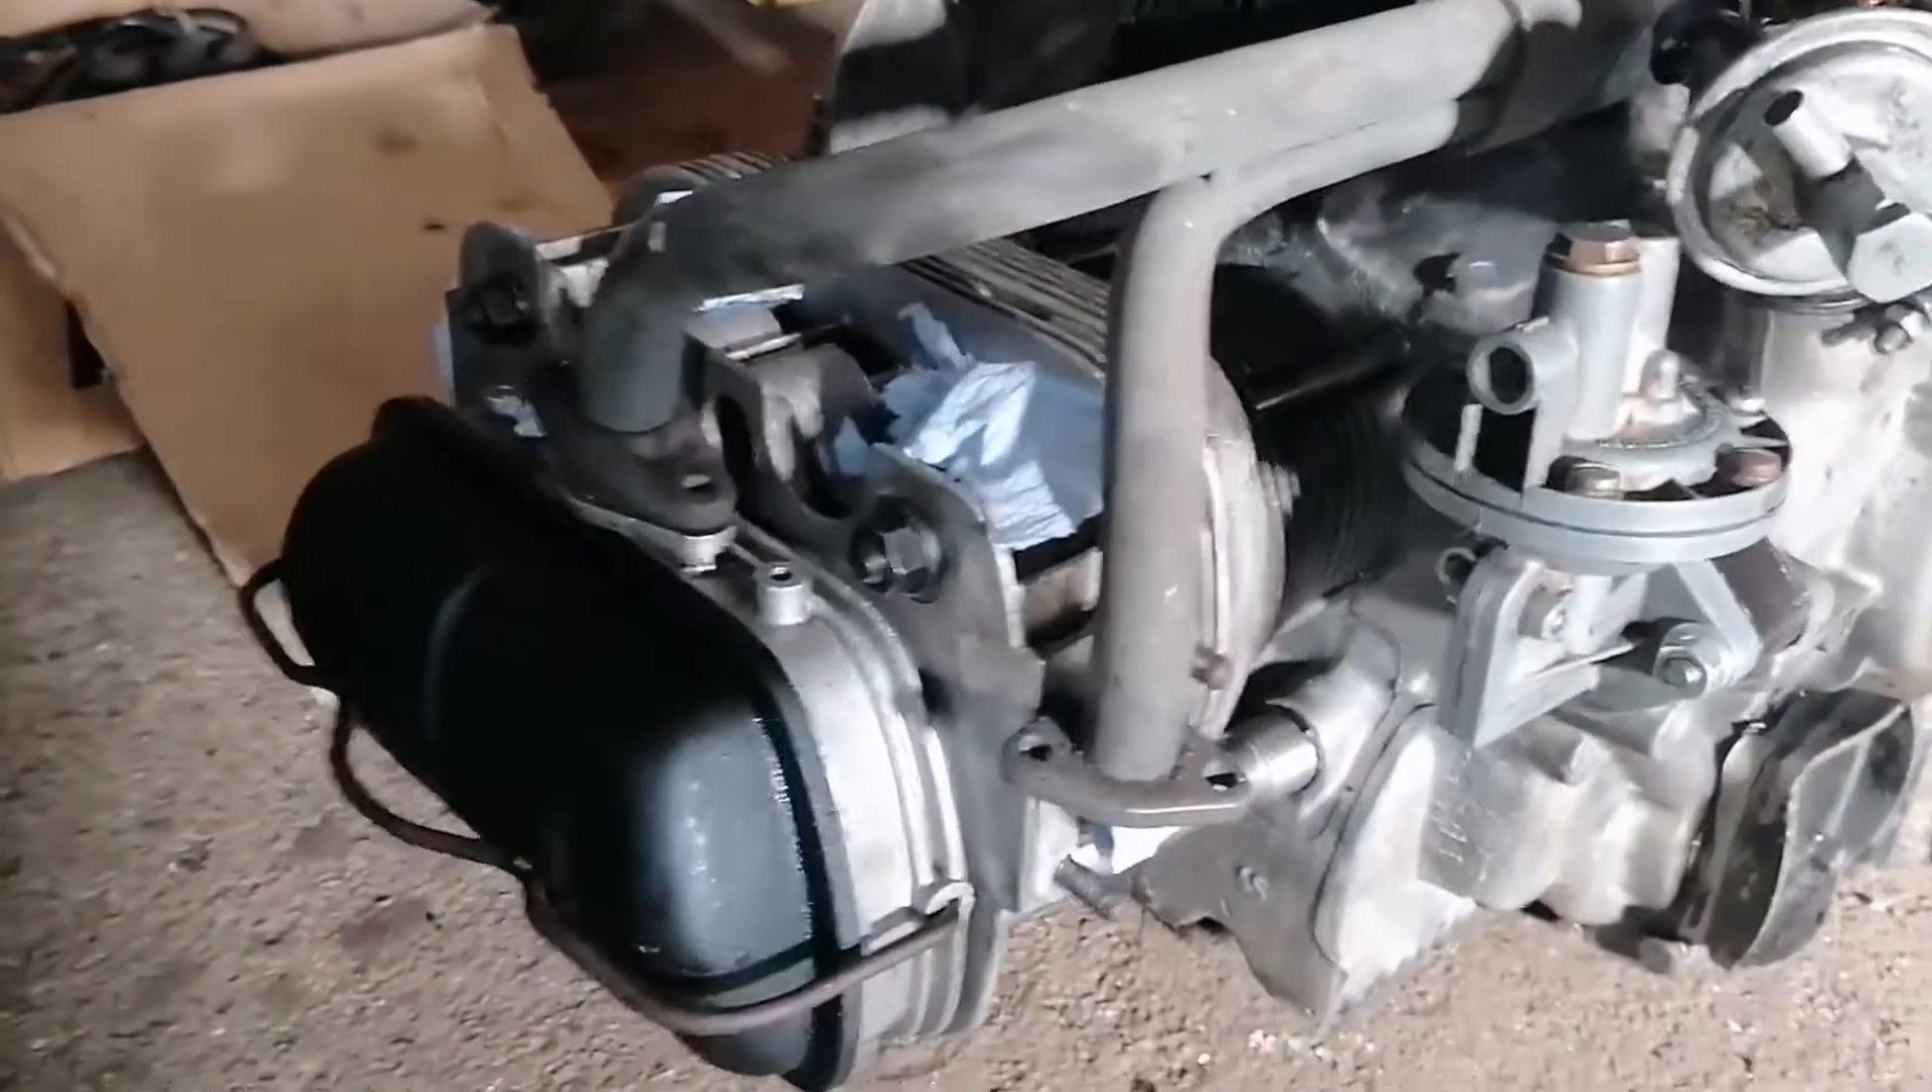So, ich habe jetzt die Nockenwellendeckel hier lackiert und montiert.